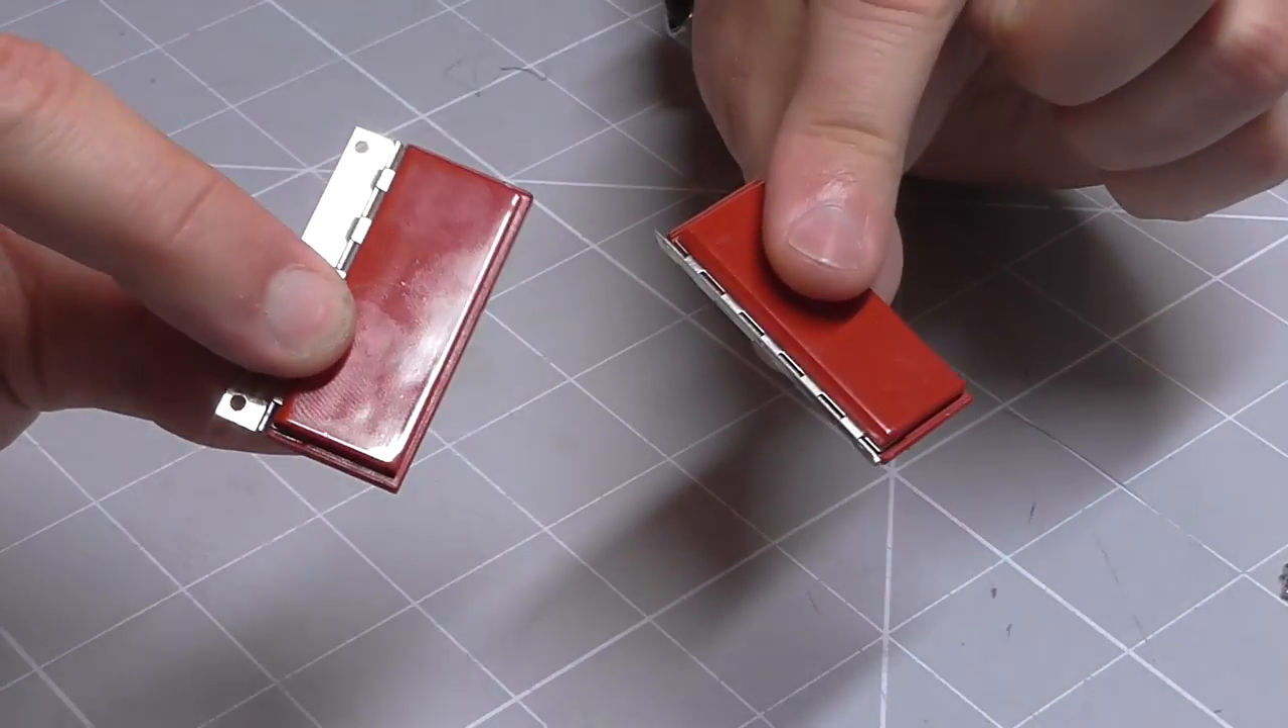So that's two doors completed.